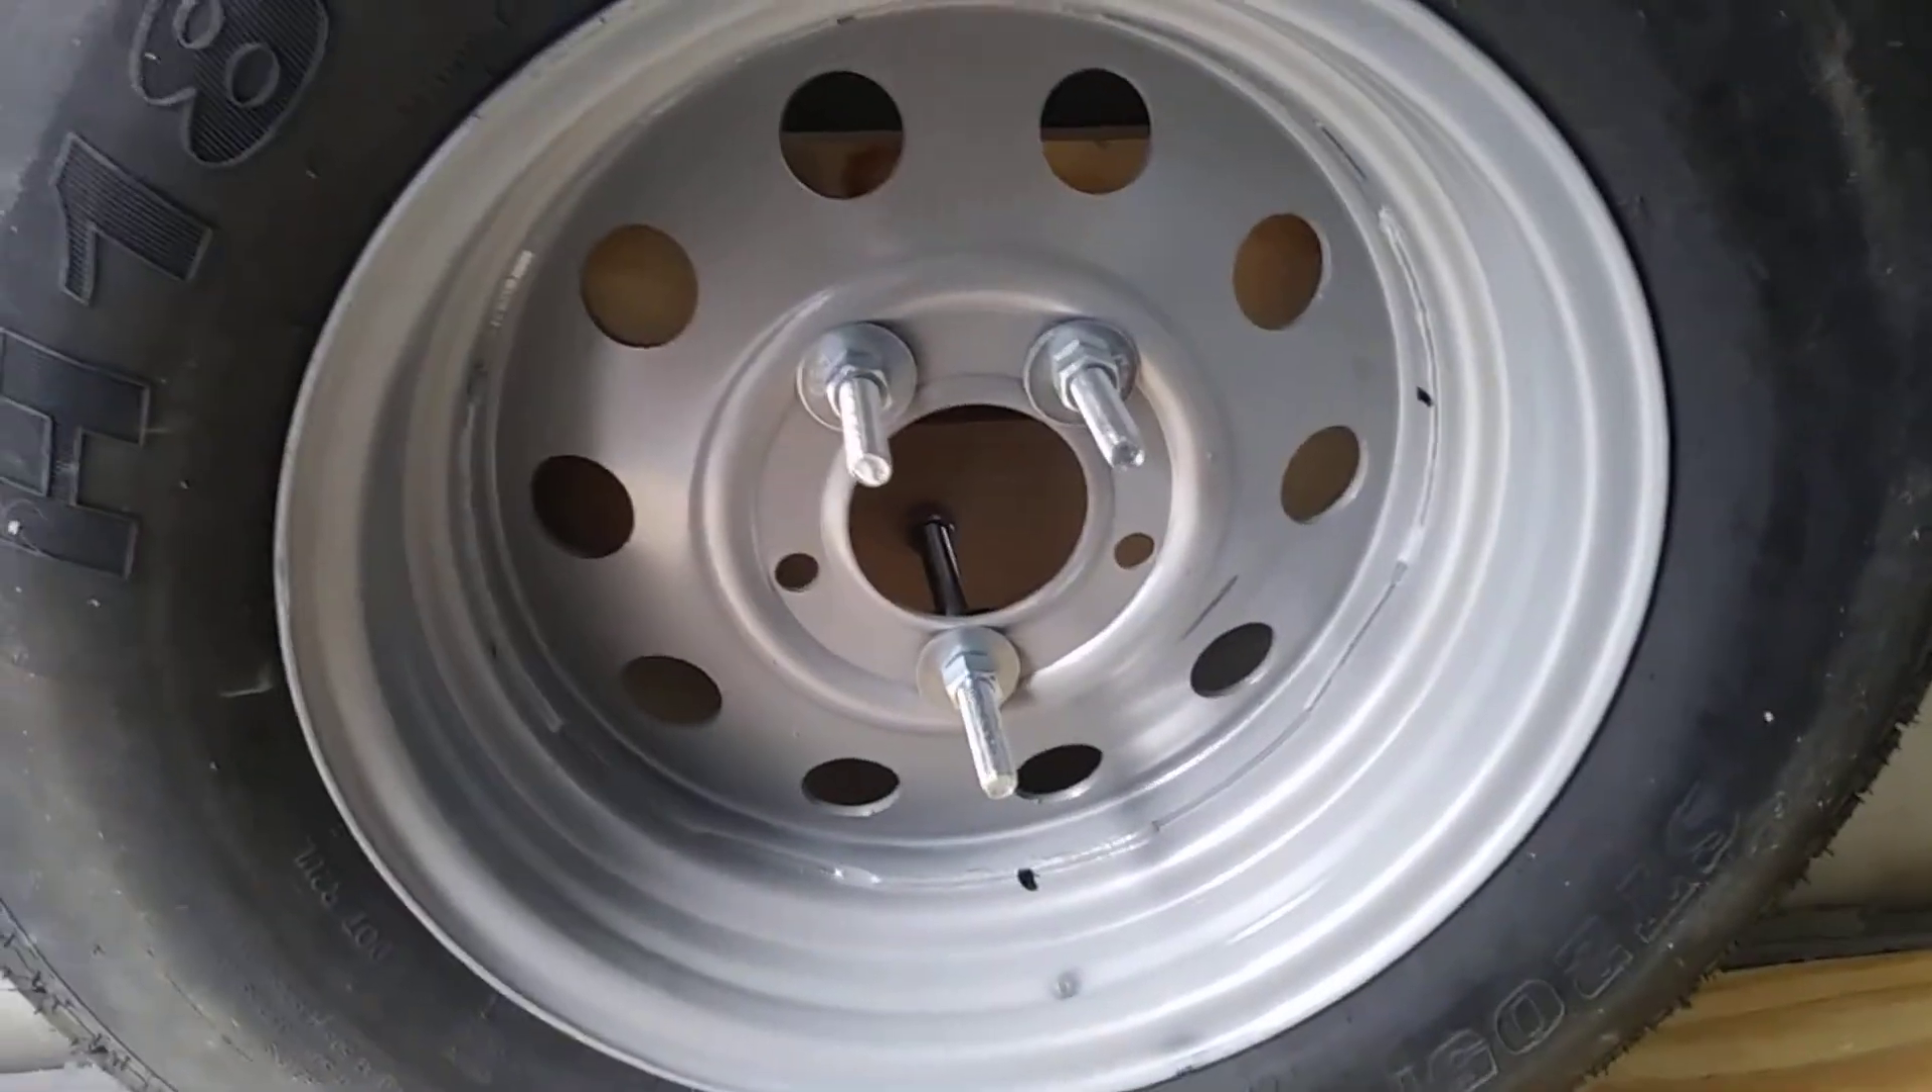But so I've got the washers on there just to make sure the bolts gonna hold on there good and then I just have it hand tighten so that way I don't need tools to take this off.